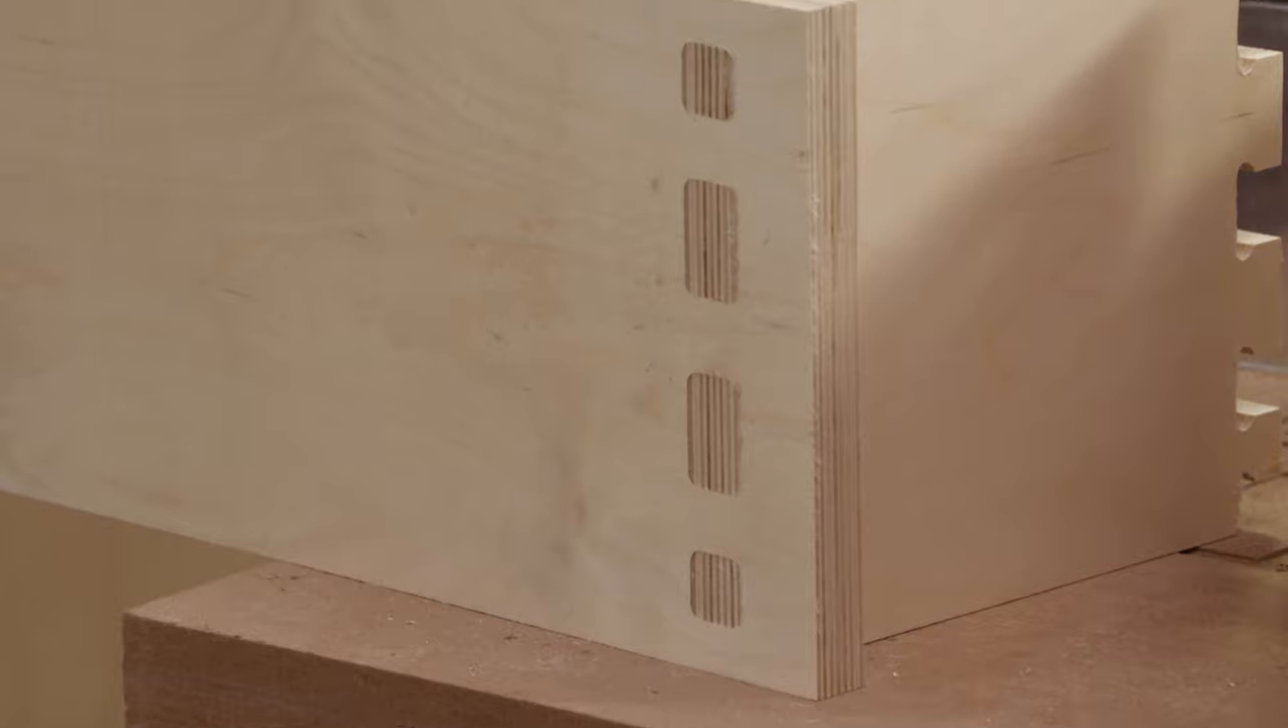Now, we've got a good fitting through tenon joint.